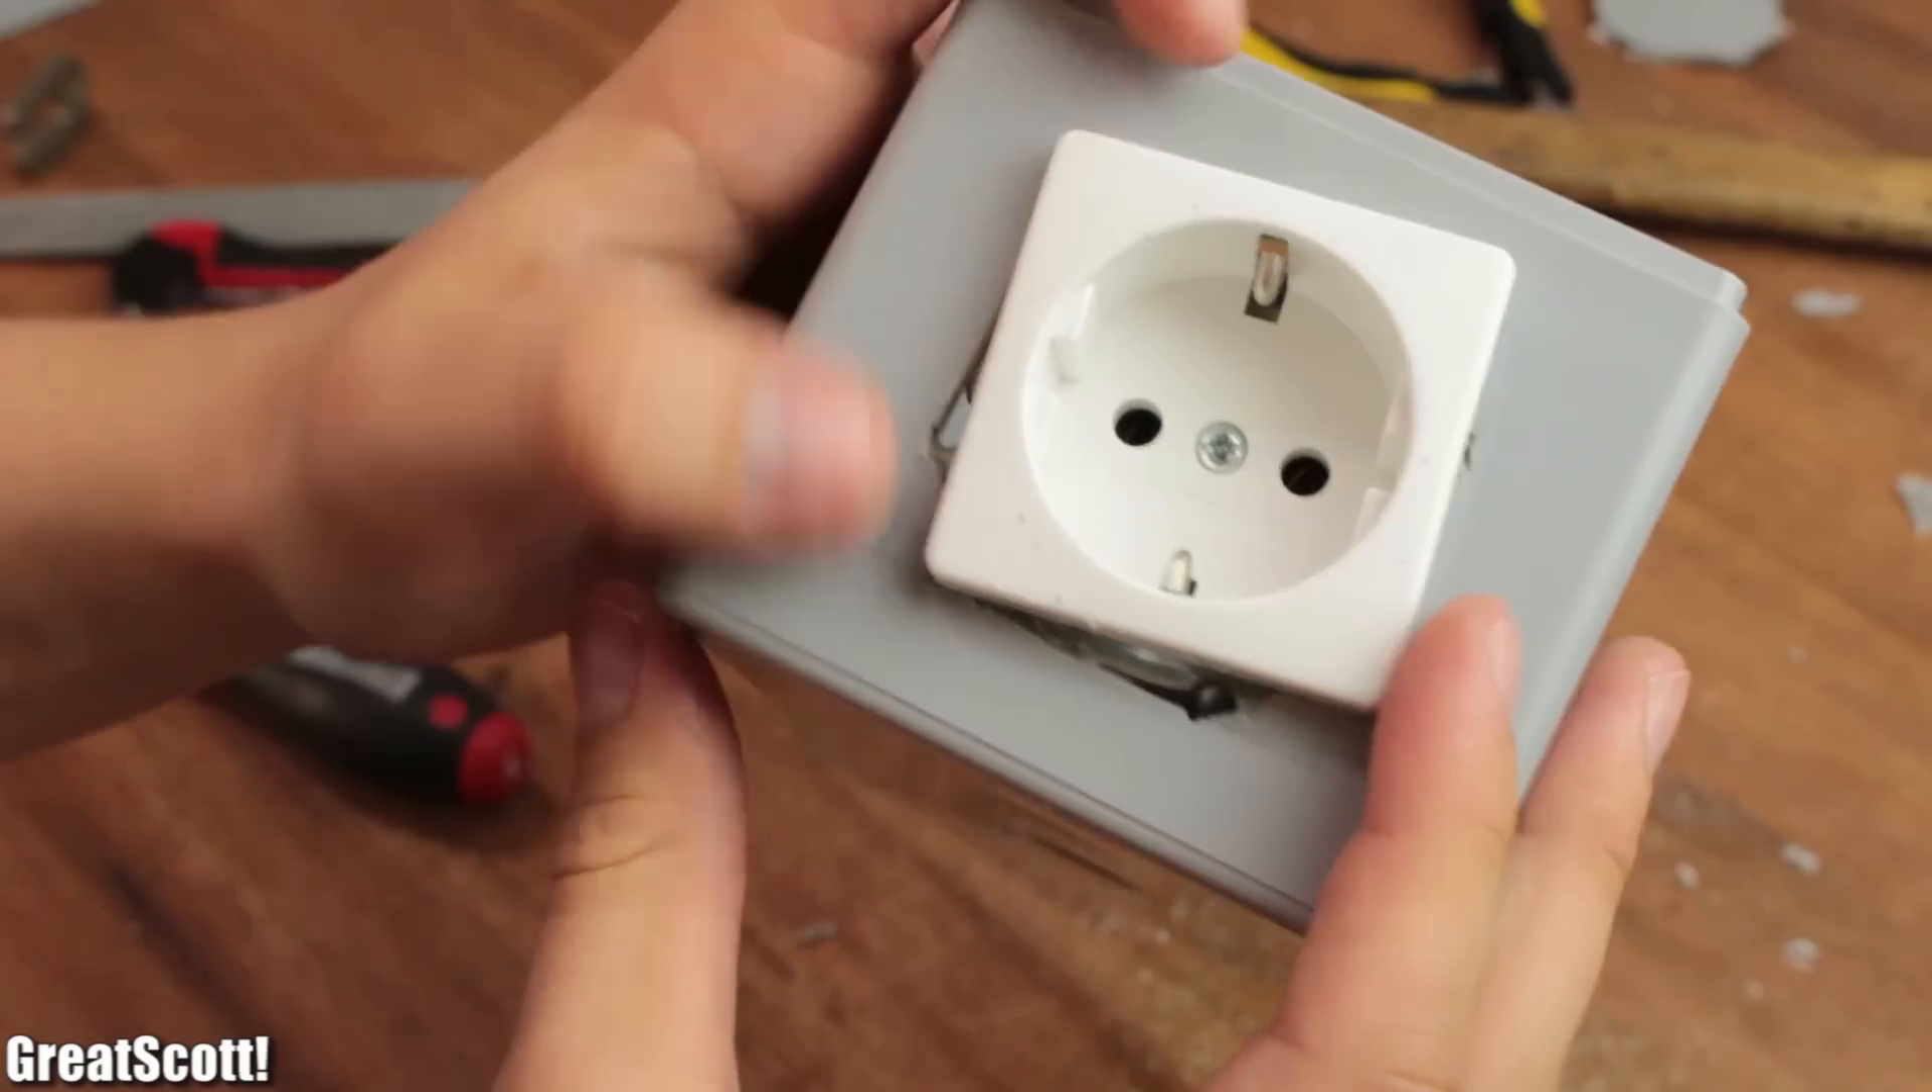But as always, I measured the wrong length for the AC output and now there are small gaps next to it.